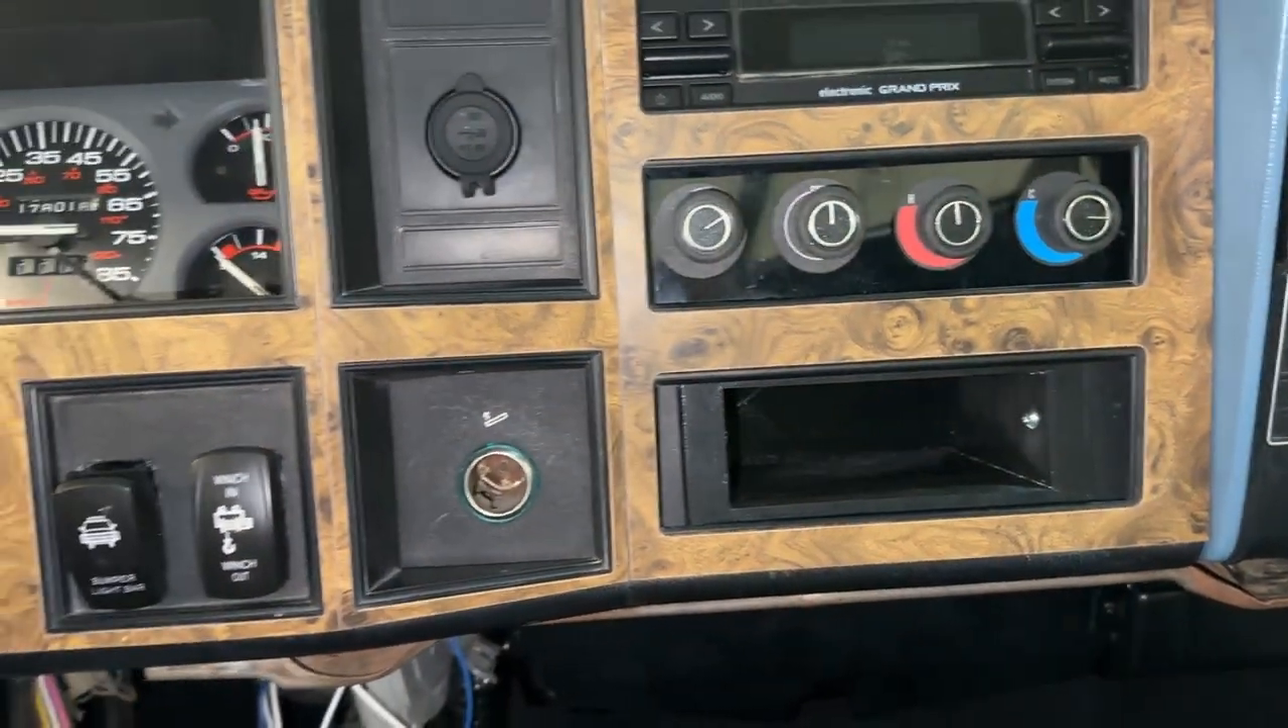She needs a little push, but AC controls fit.